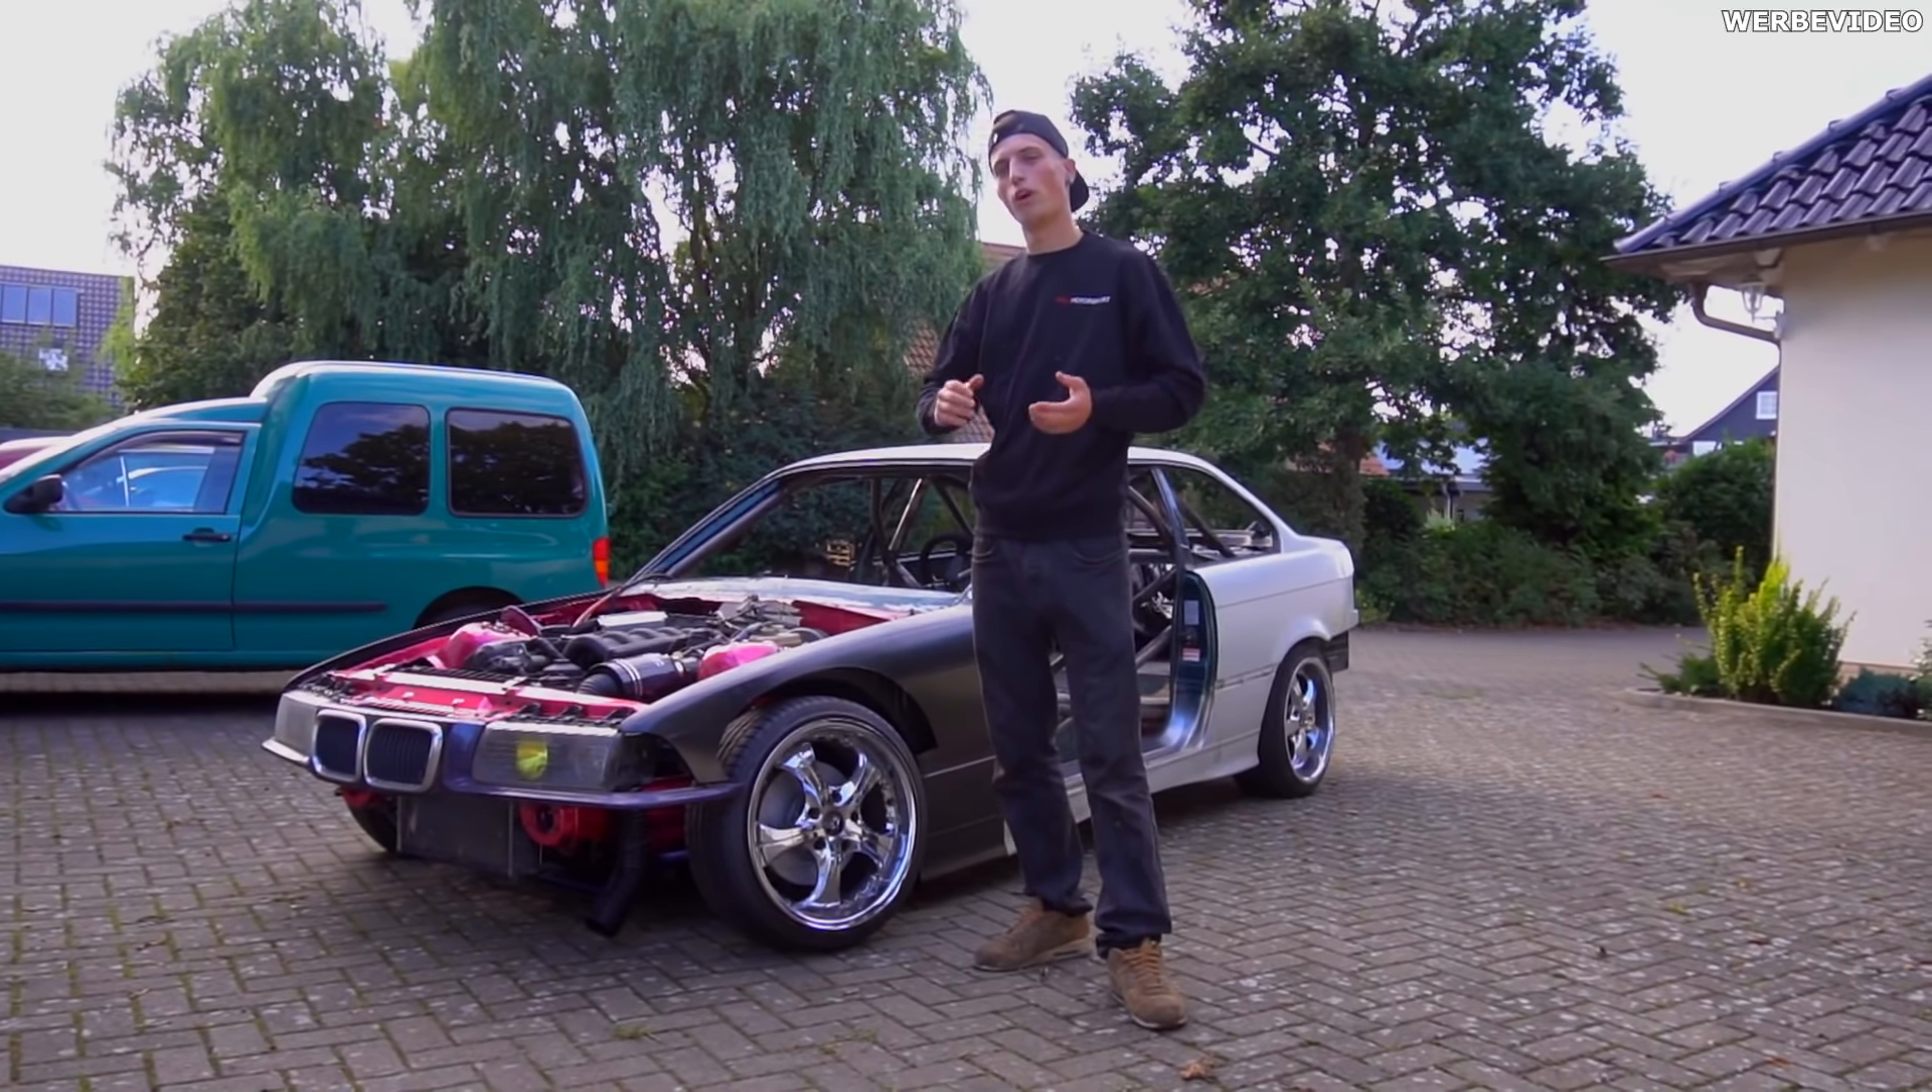Man sieht ja, das Fahrzeug ist noch nicht ganz vervollständigt. Unter anderem fehlt uns natürlich hier vorne etwas und das sind Stoßstangen.